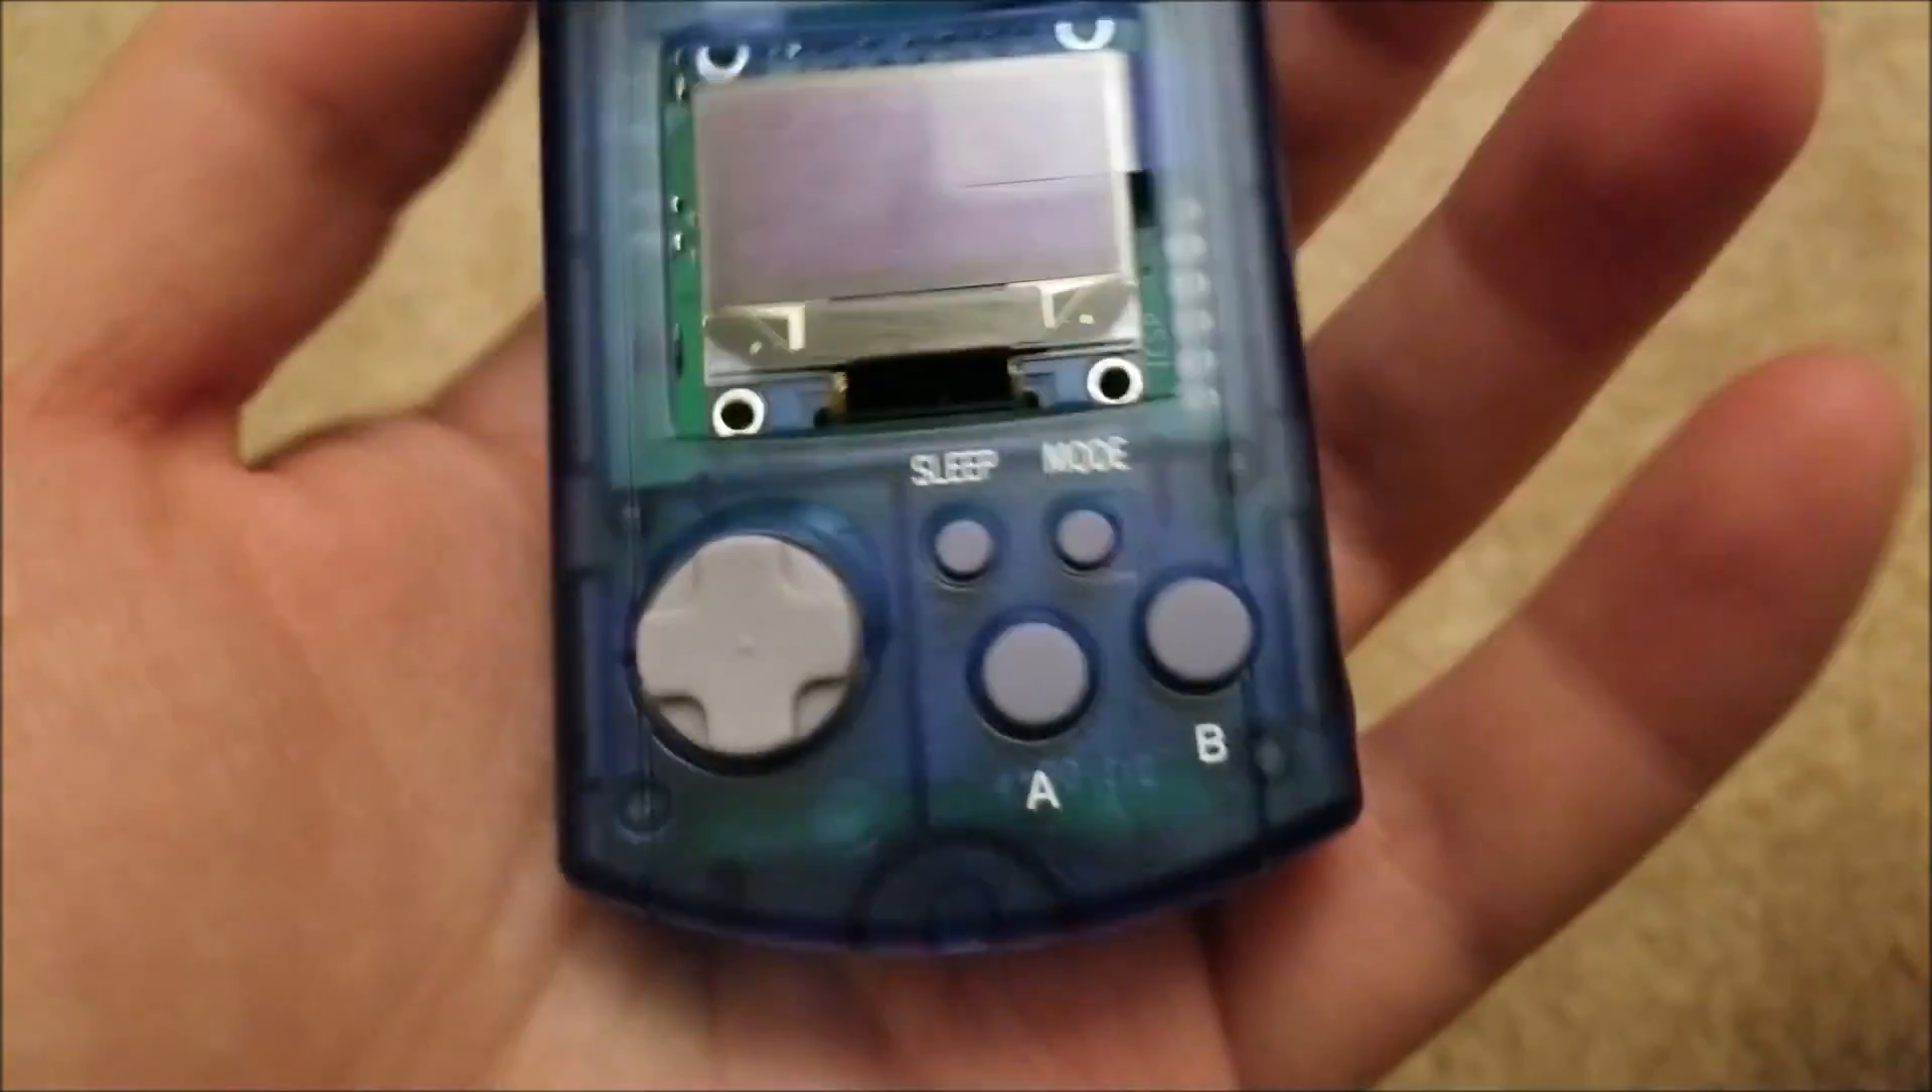You can see, obviously, I still need some sort of bezel.